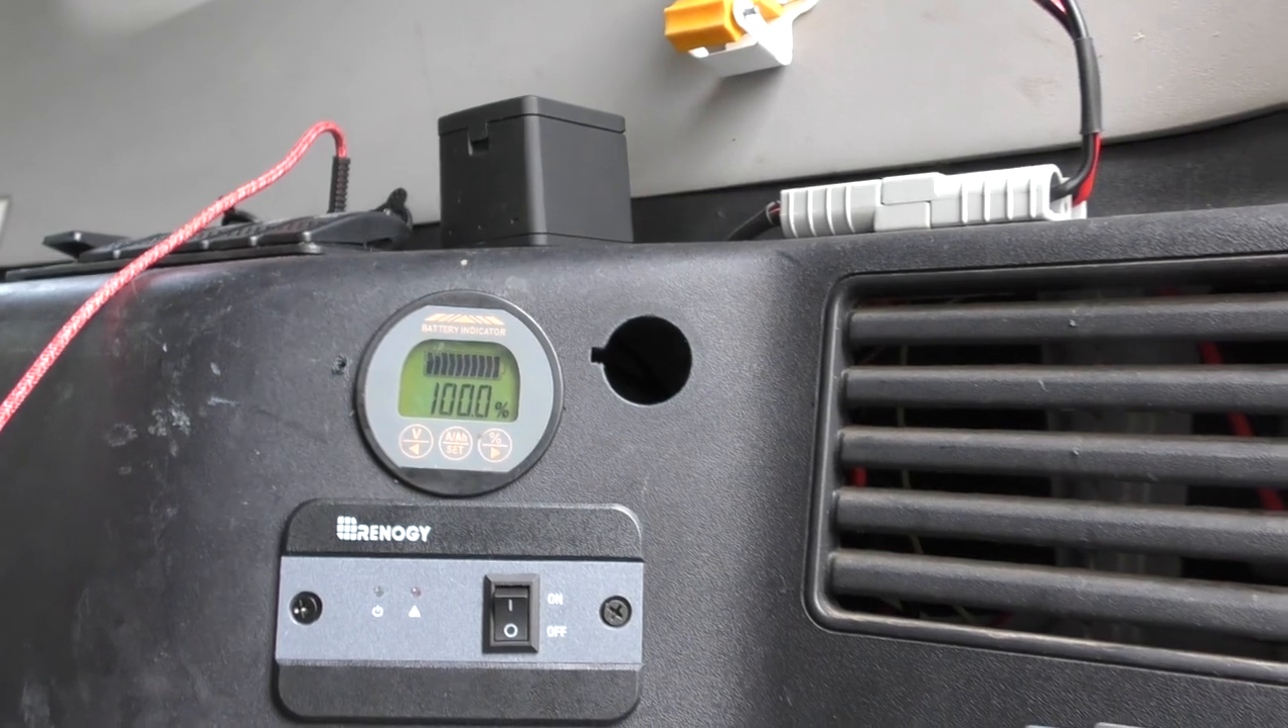What I've actually gone and done is just mounted the Renogy switch there the remote switch.